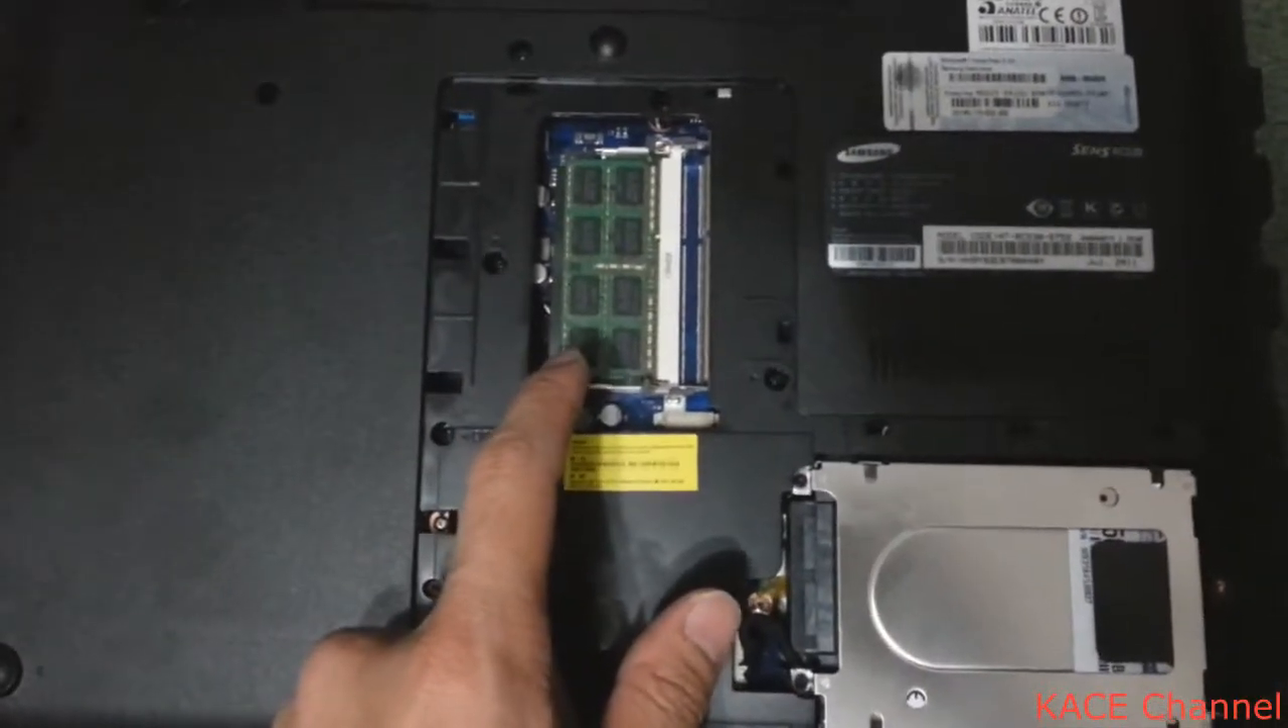And I have one RAM installed in the laptop.